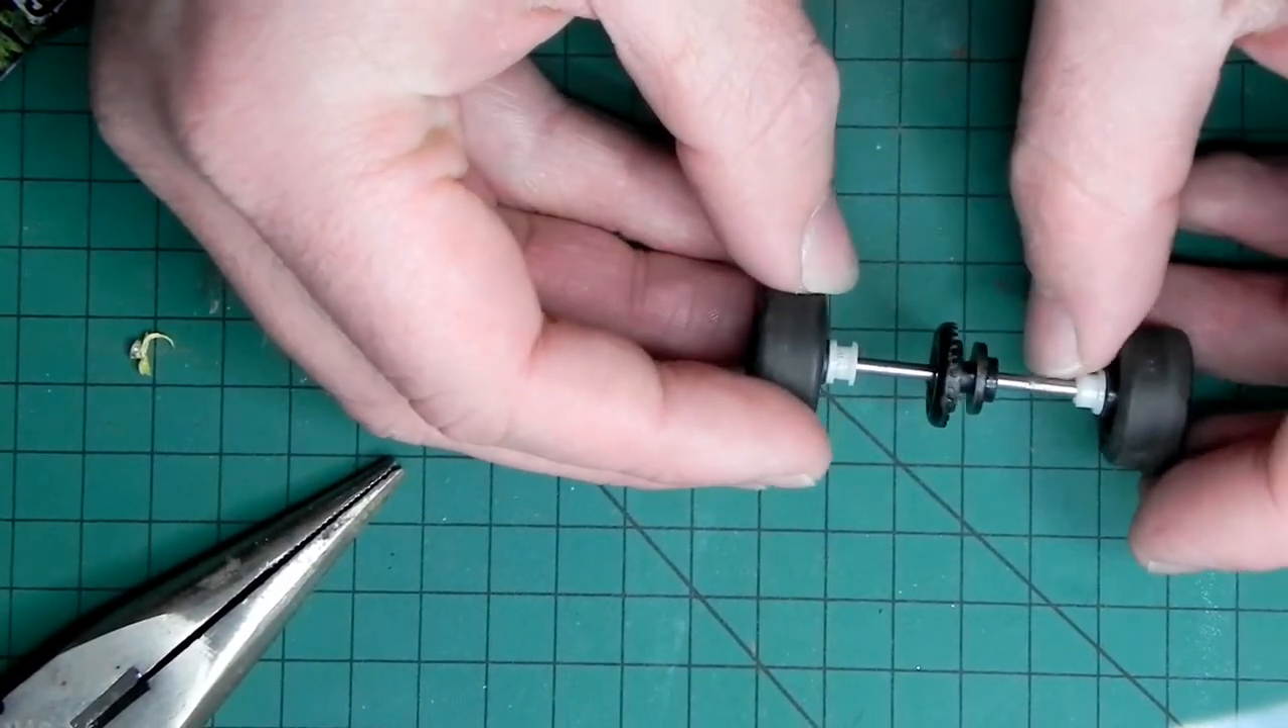And the bearings go right up to the wheel, just like I wanted.